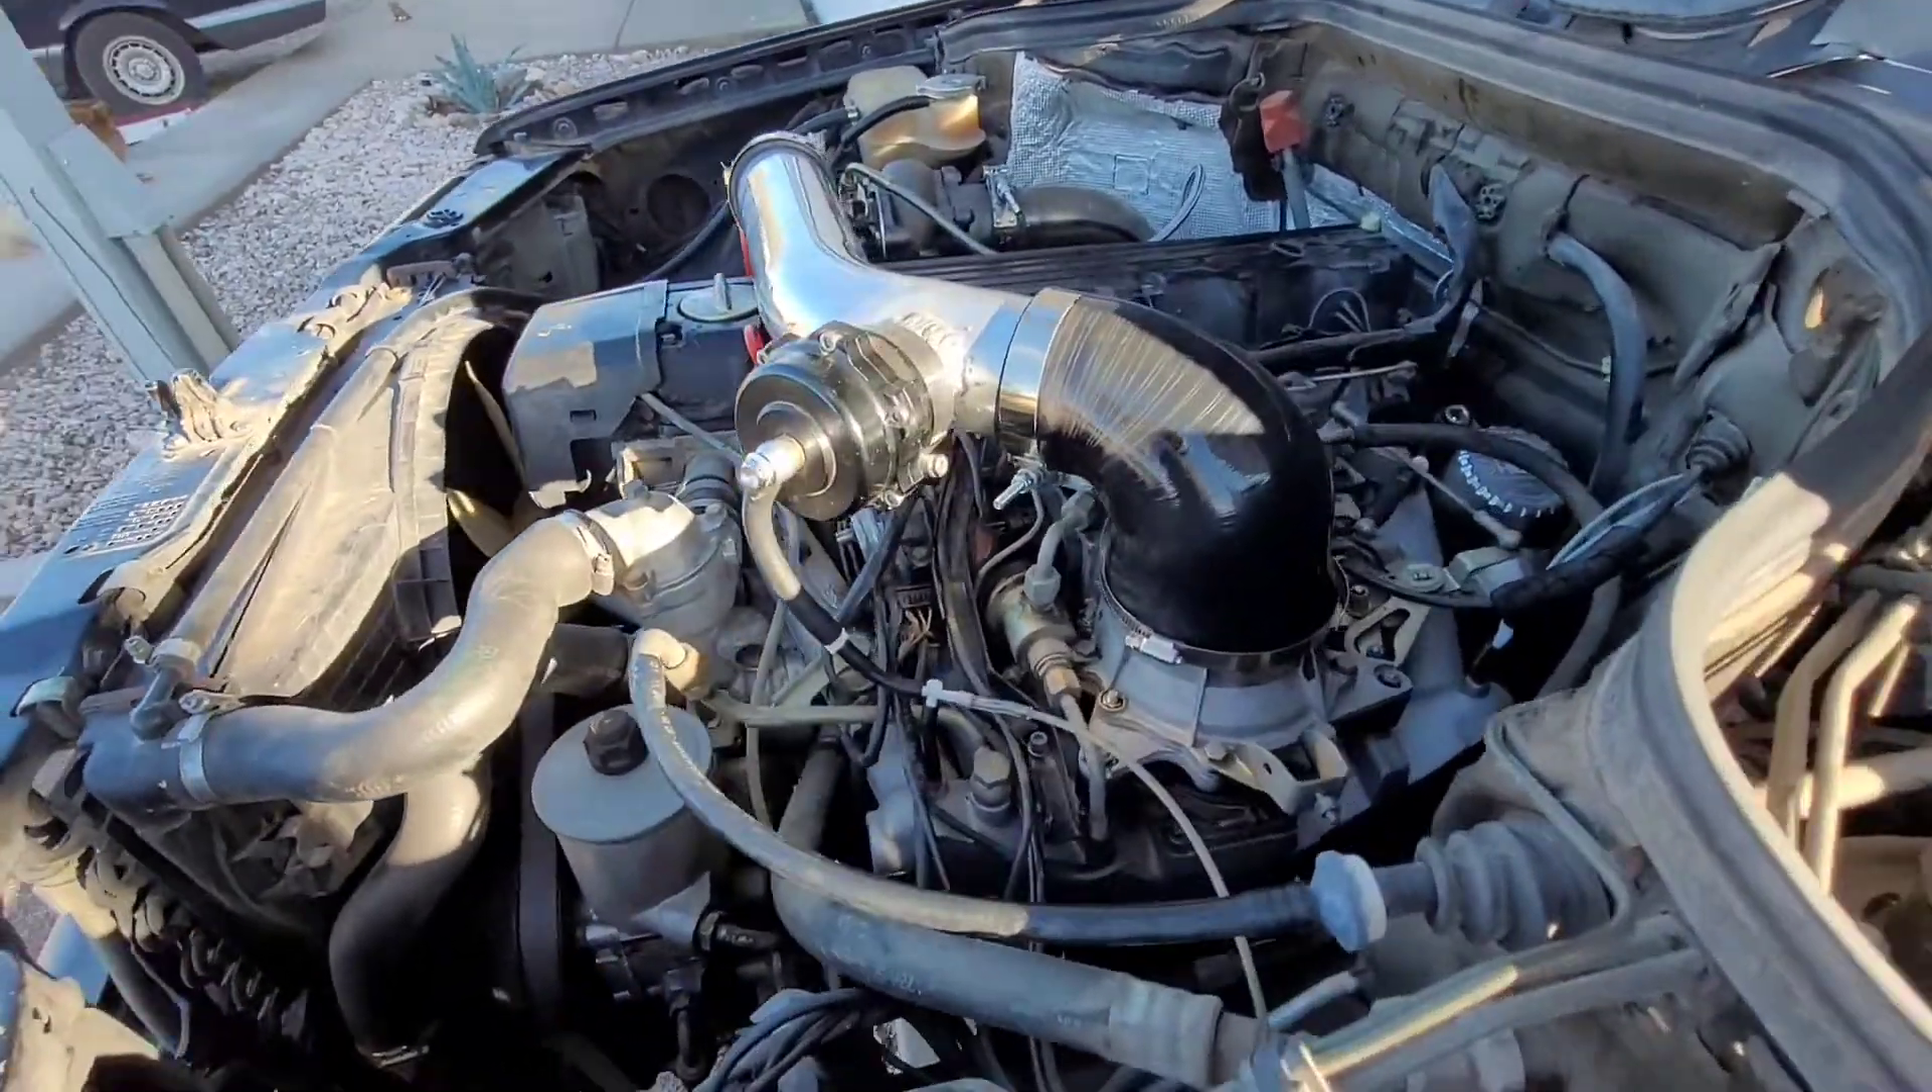So while he was doing the exhaust, I went ahead and did the intake pipe with the blow-off valve.